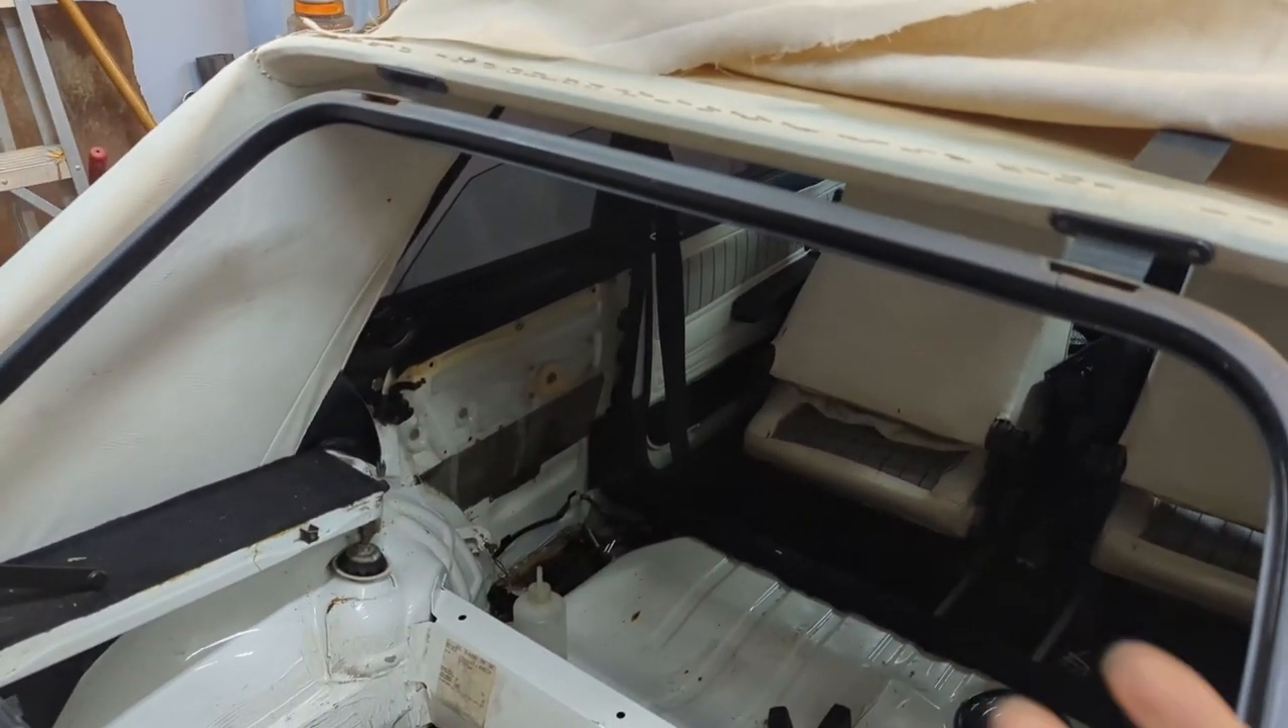Well I went ahead and took the window out.